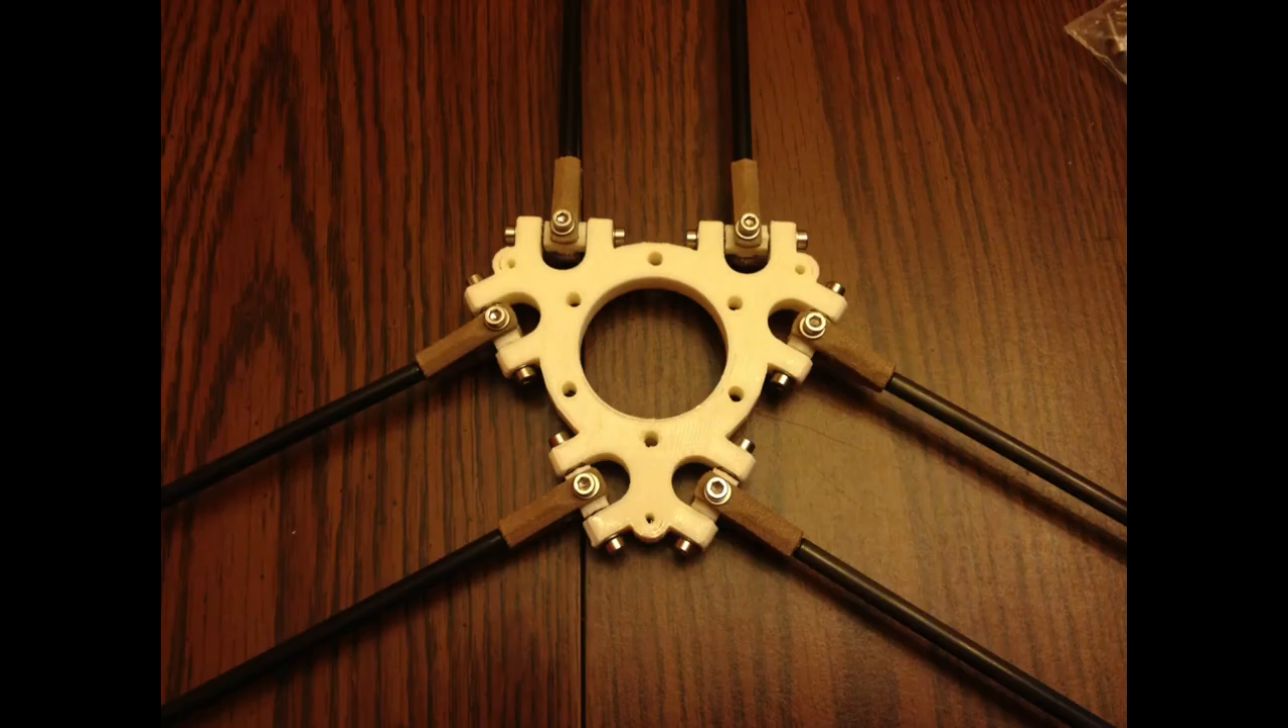So here is the end effector. And it's basically just plastic printed parts. It's all put together. And then I added the arms.